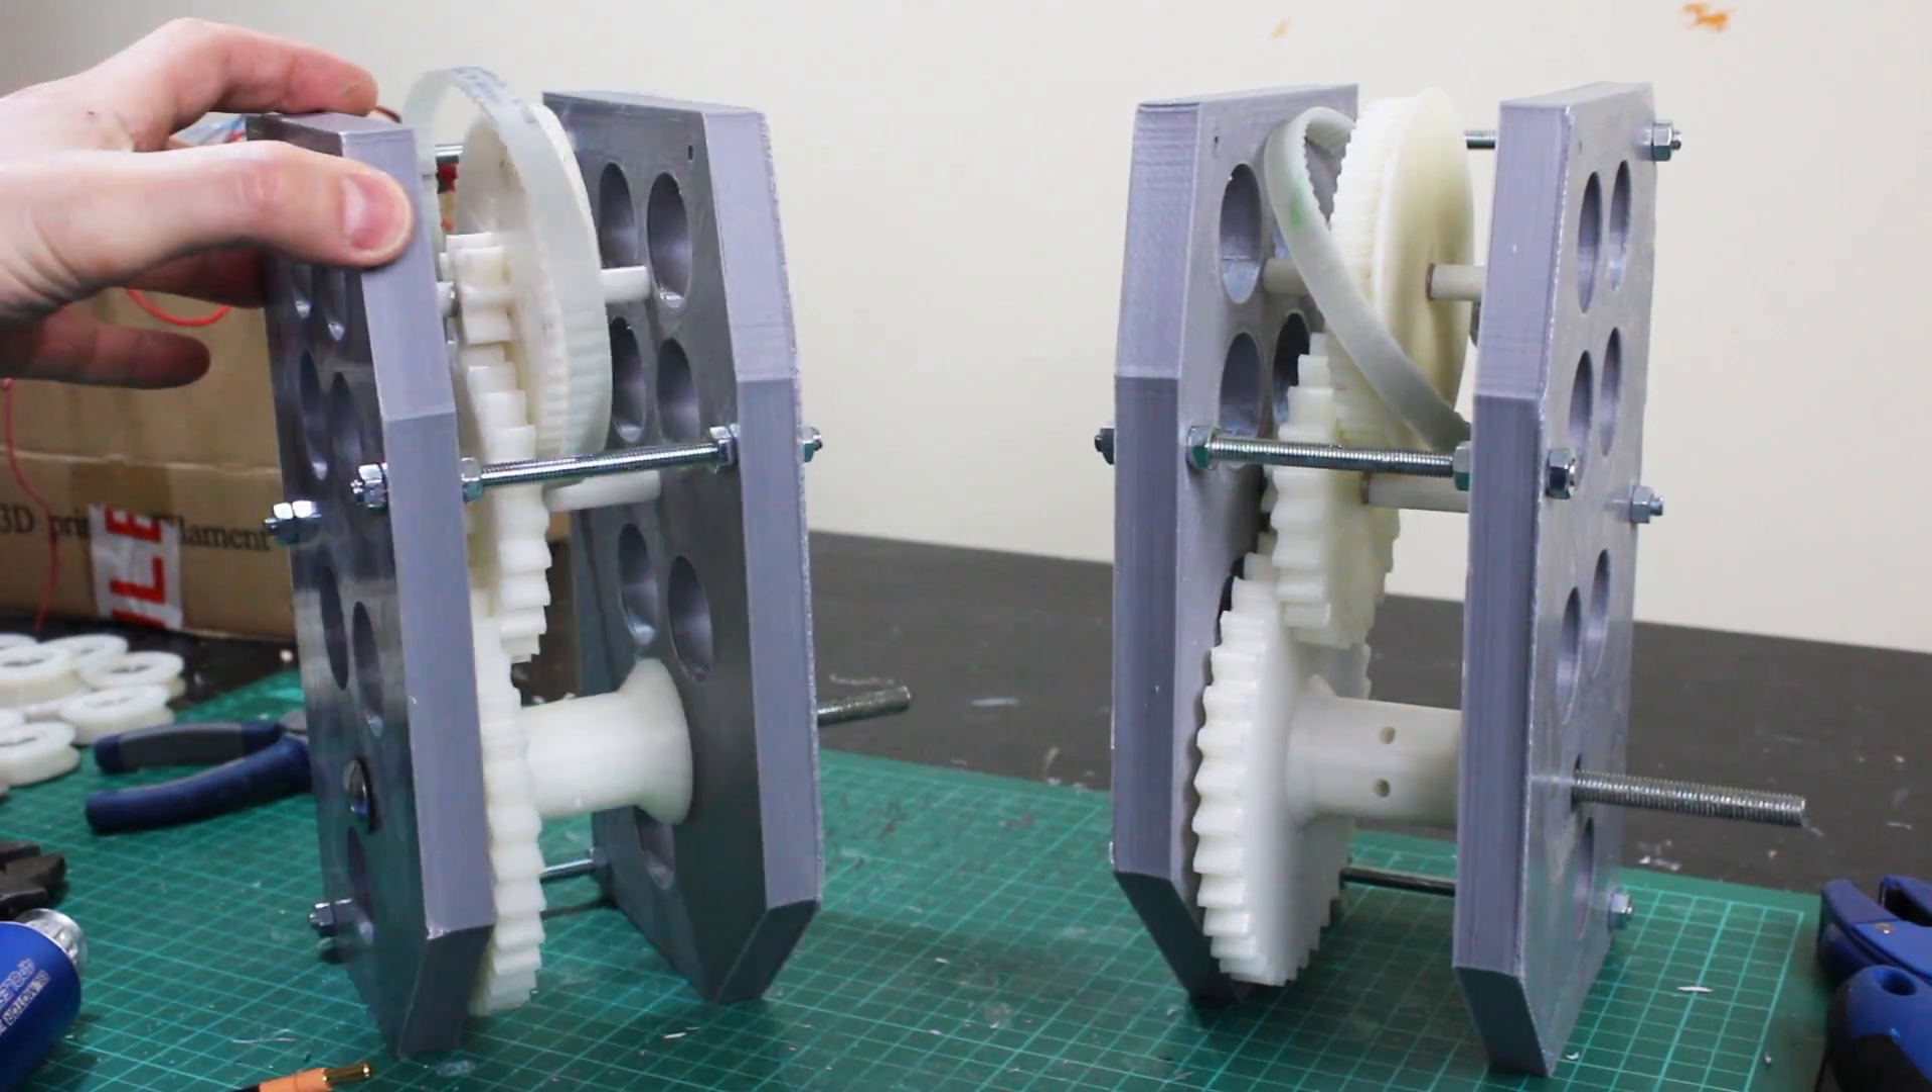Right so both my gearboxes are together and they look pretty good.